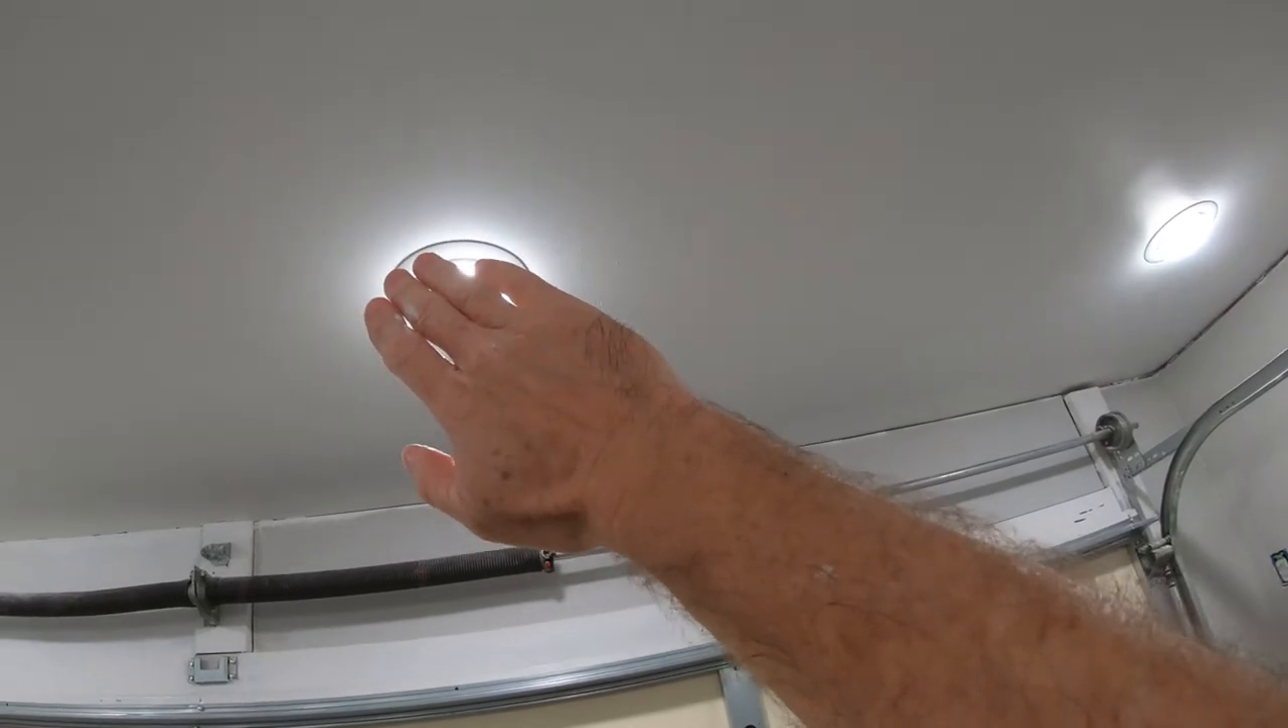Right now we've gotten the ceiling done so ceilings done the lights are in.